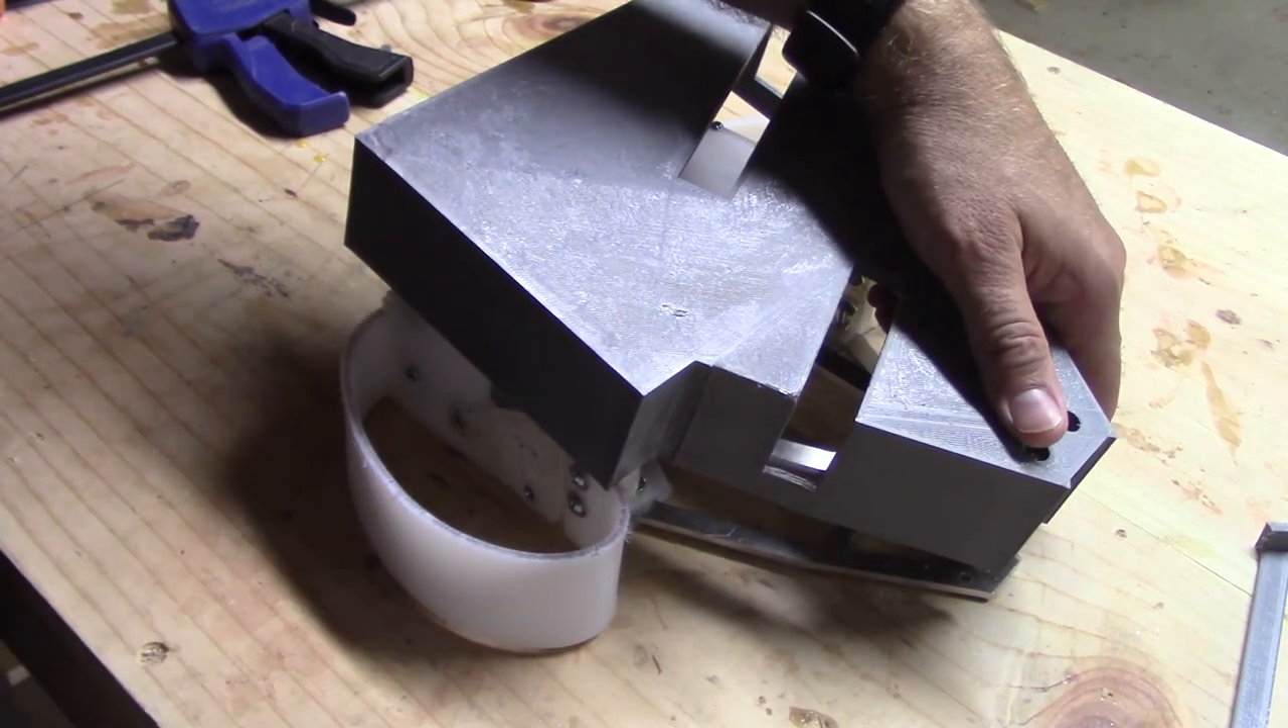So if I put this piece over top of the frame like I want to, I would say can't go down because the bumpers are blocking some area.